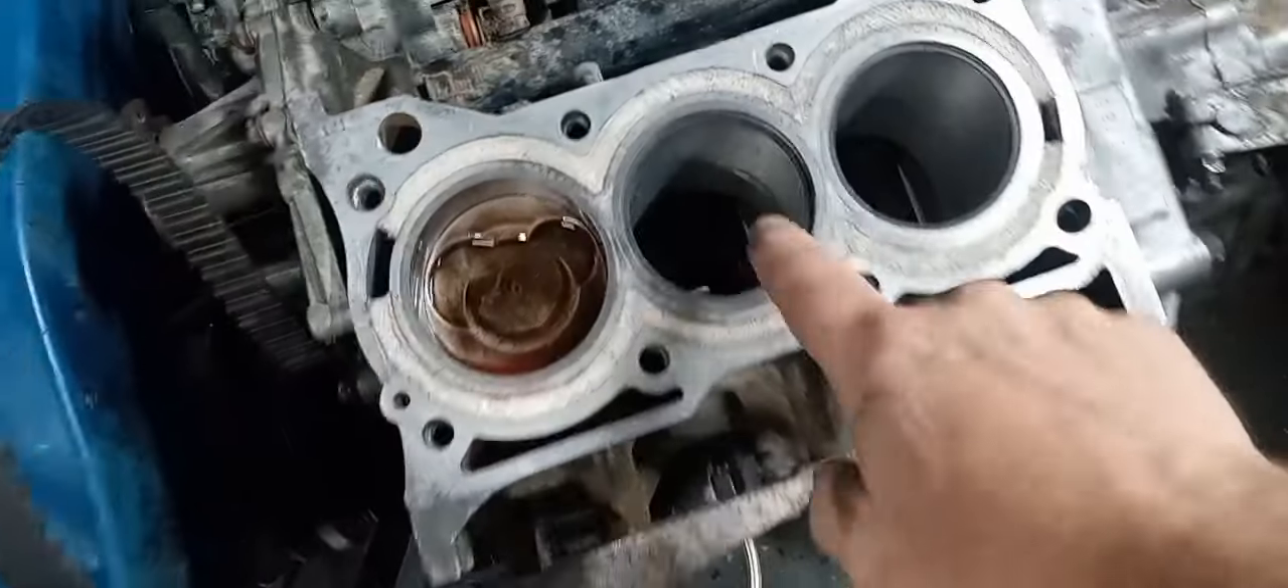And alright guys, I've already got one piston cleaned up and installed.